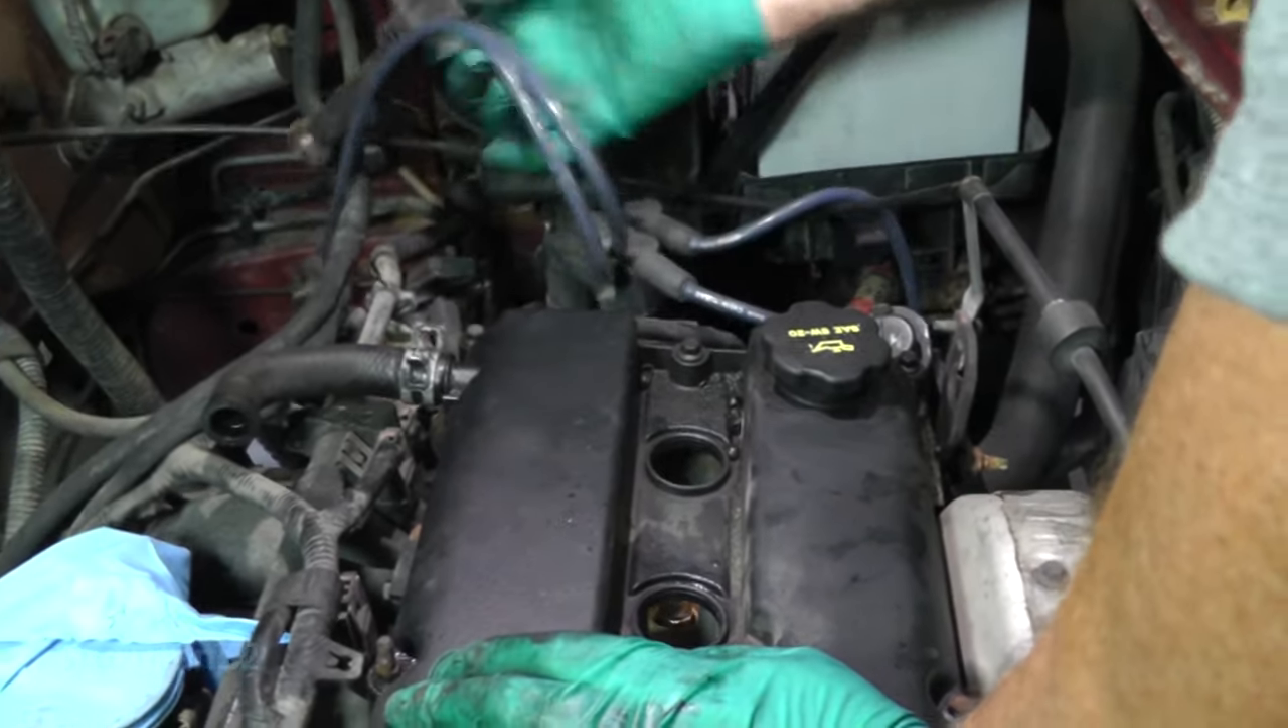So, now we got the spark plug wires out.